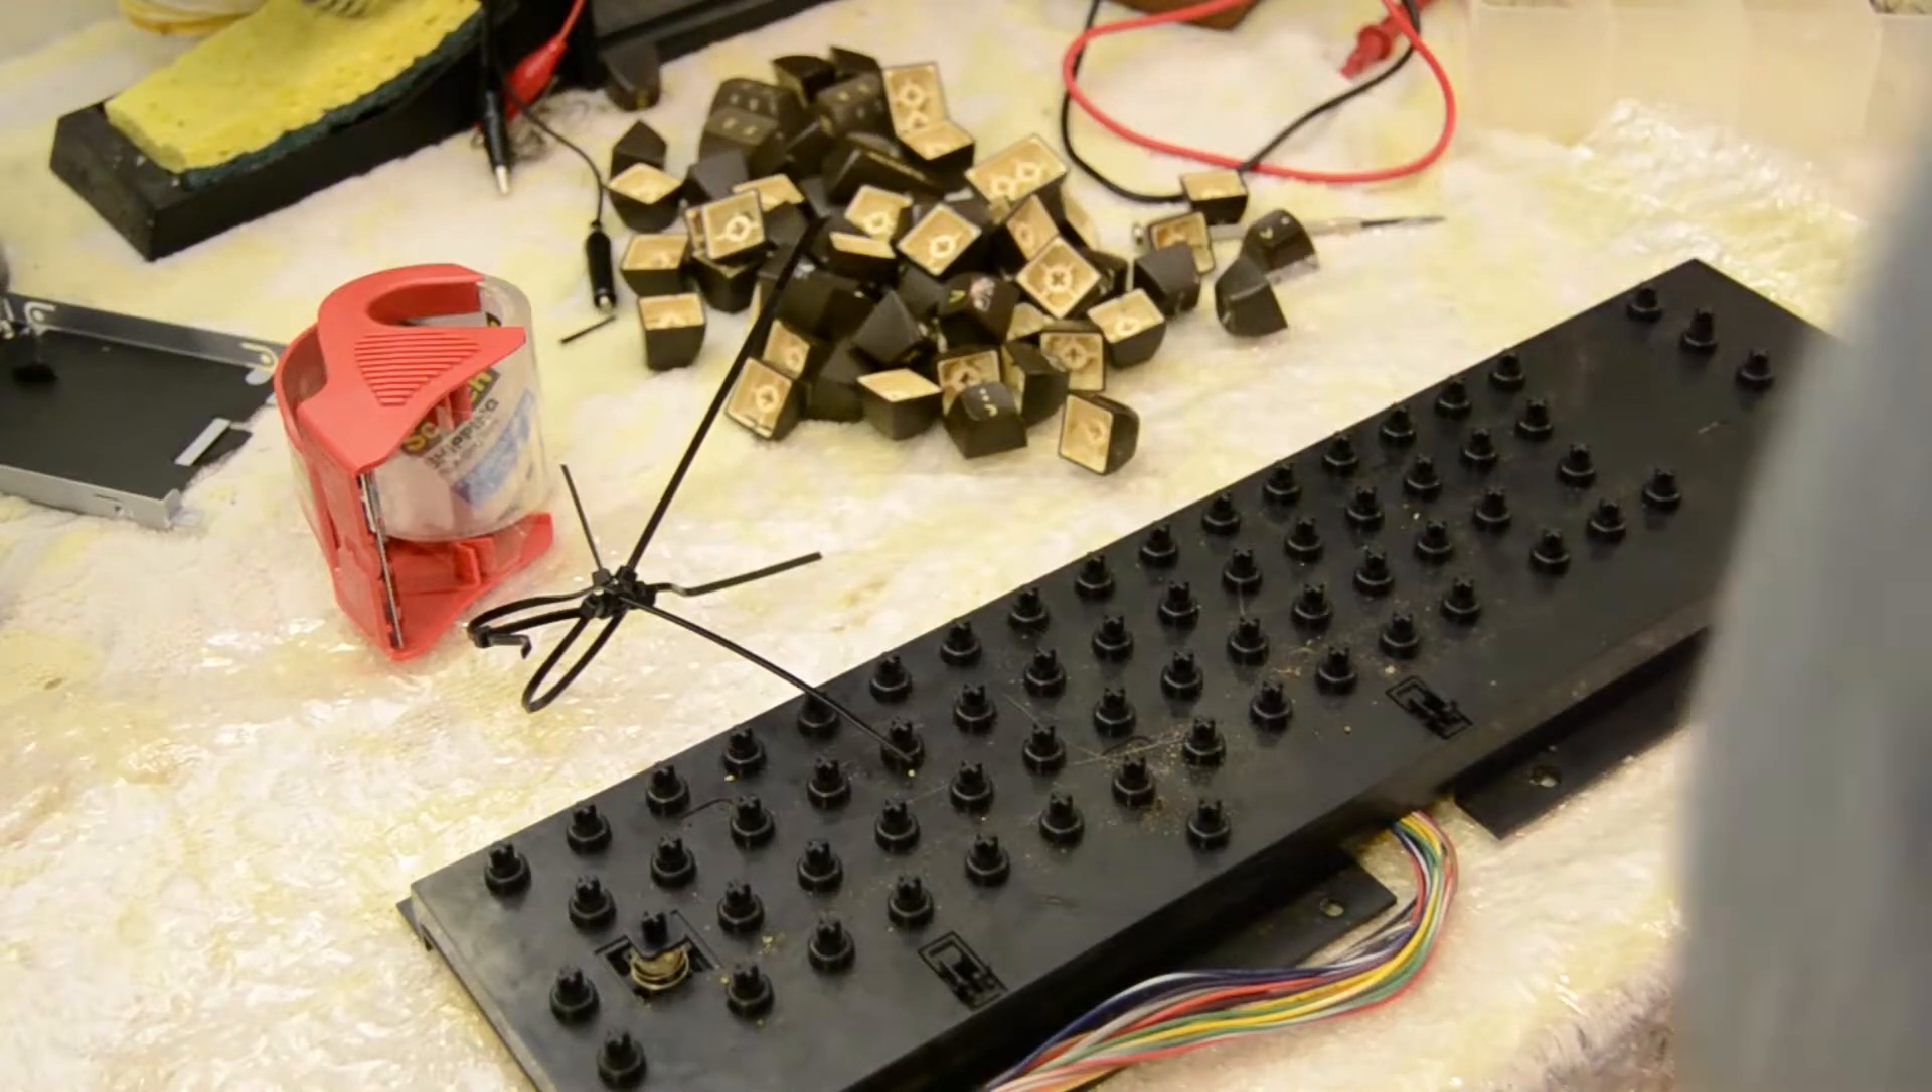Even still, the keys put up quite a fight and it took about 20 minutes, but I was finally able to remove all of the keys without damaging anything.